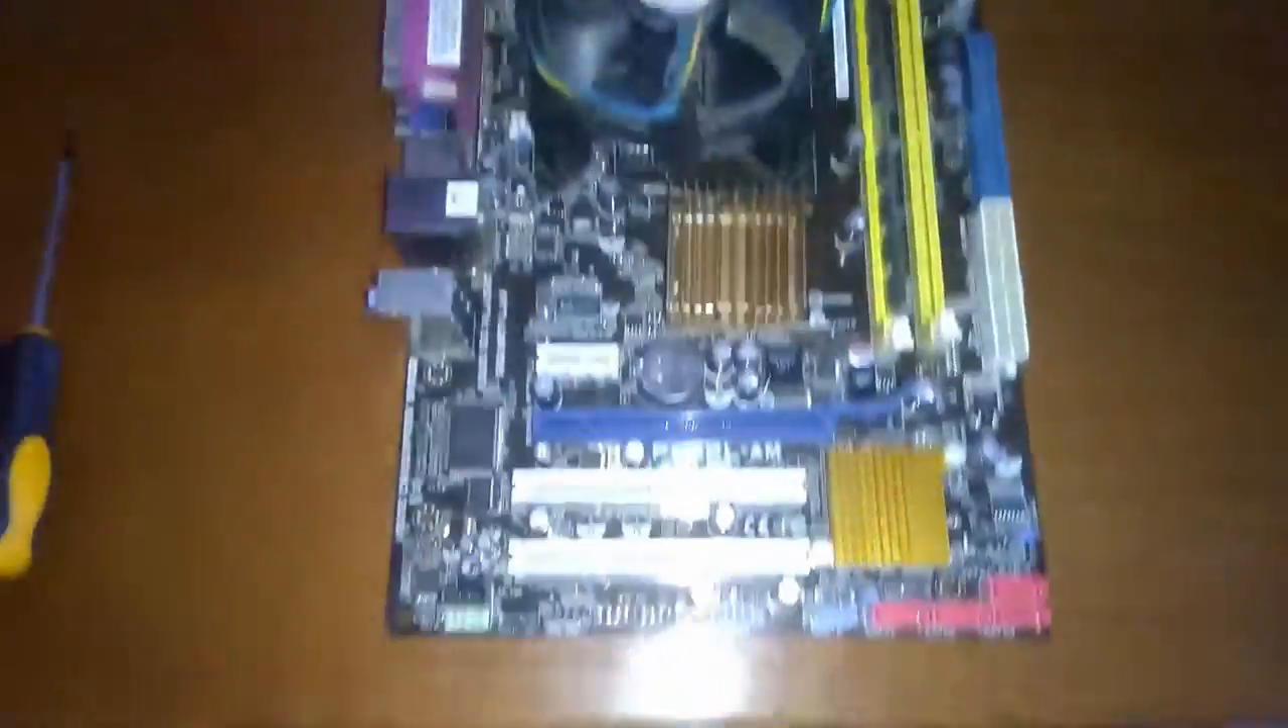So, I've got the old motherboard out, and that can go over there.